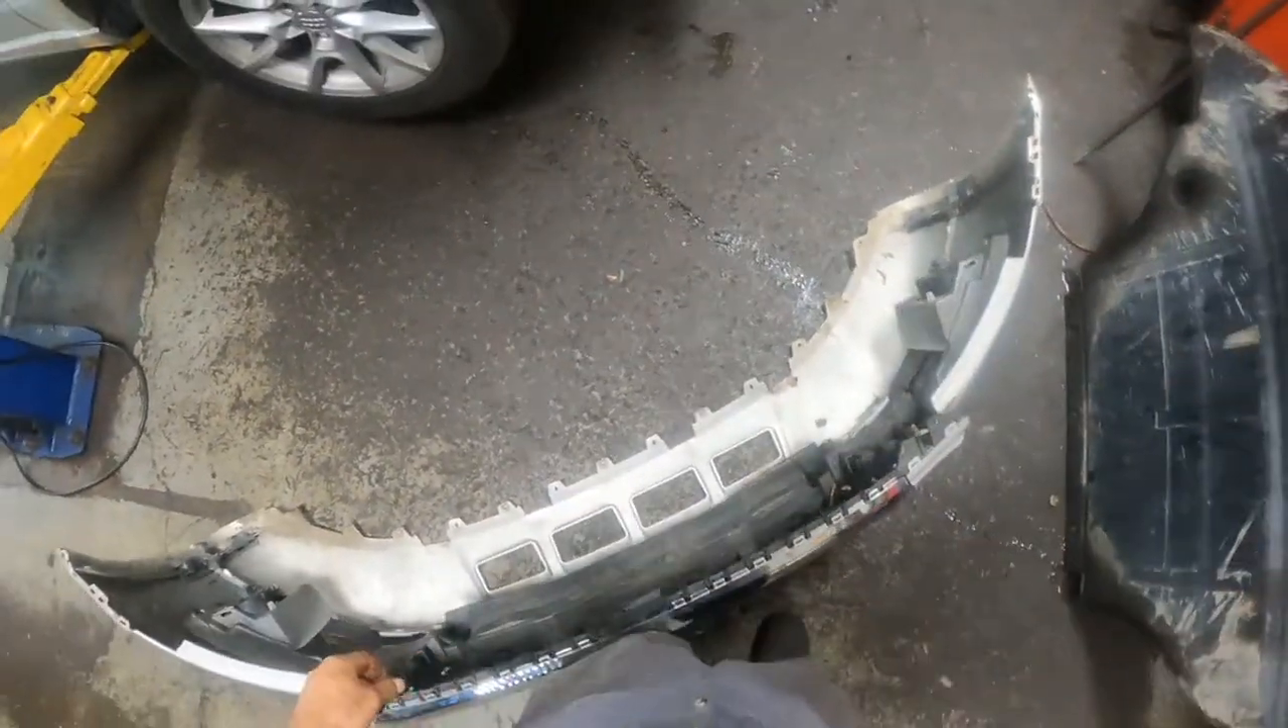And then there you have it. Bumper is removed.